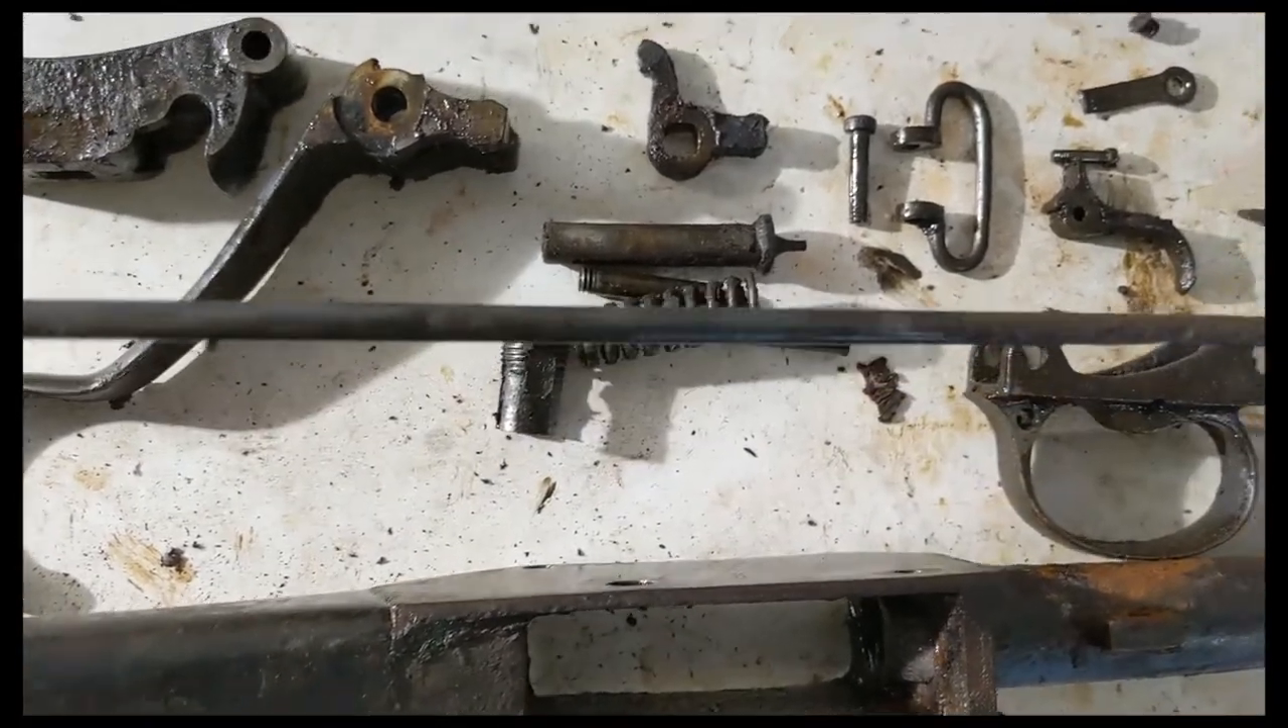I've got the cleaning rod out.